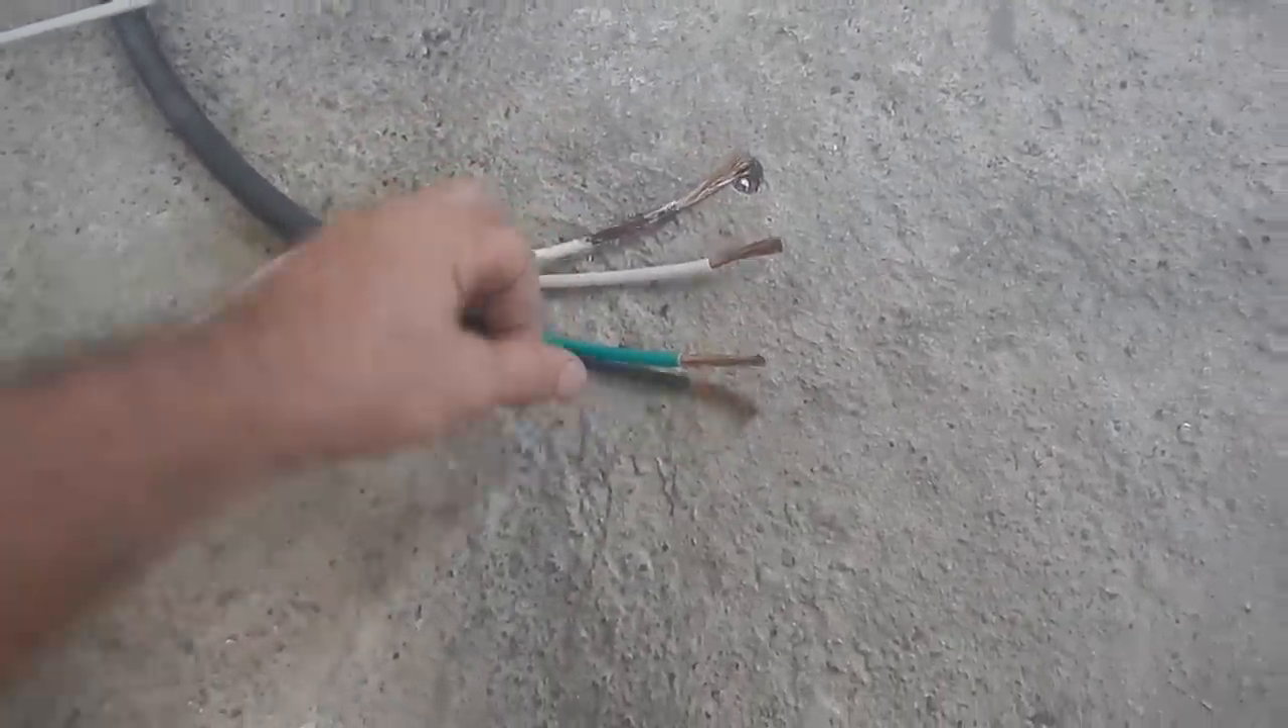Okay I've got my wires stripped now I need to make connectors for them.